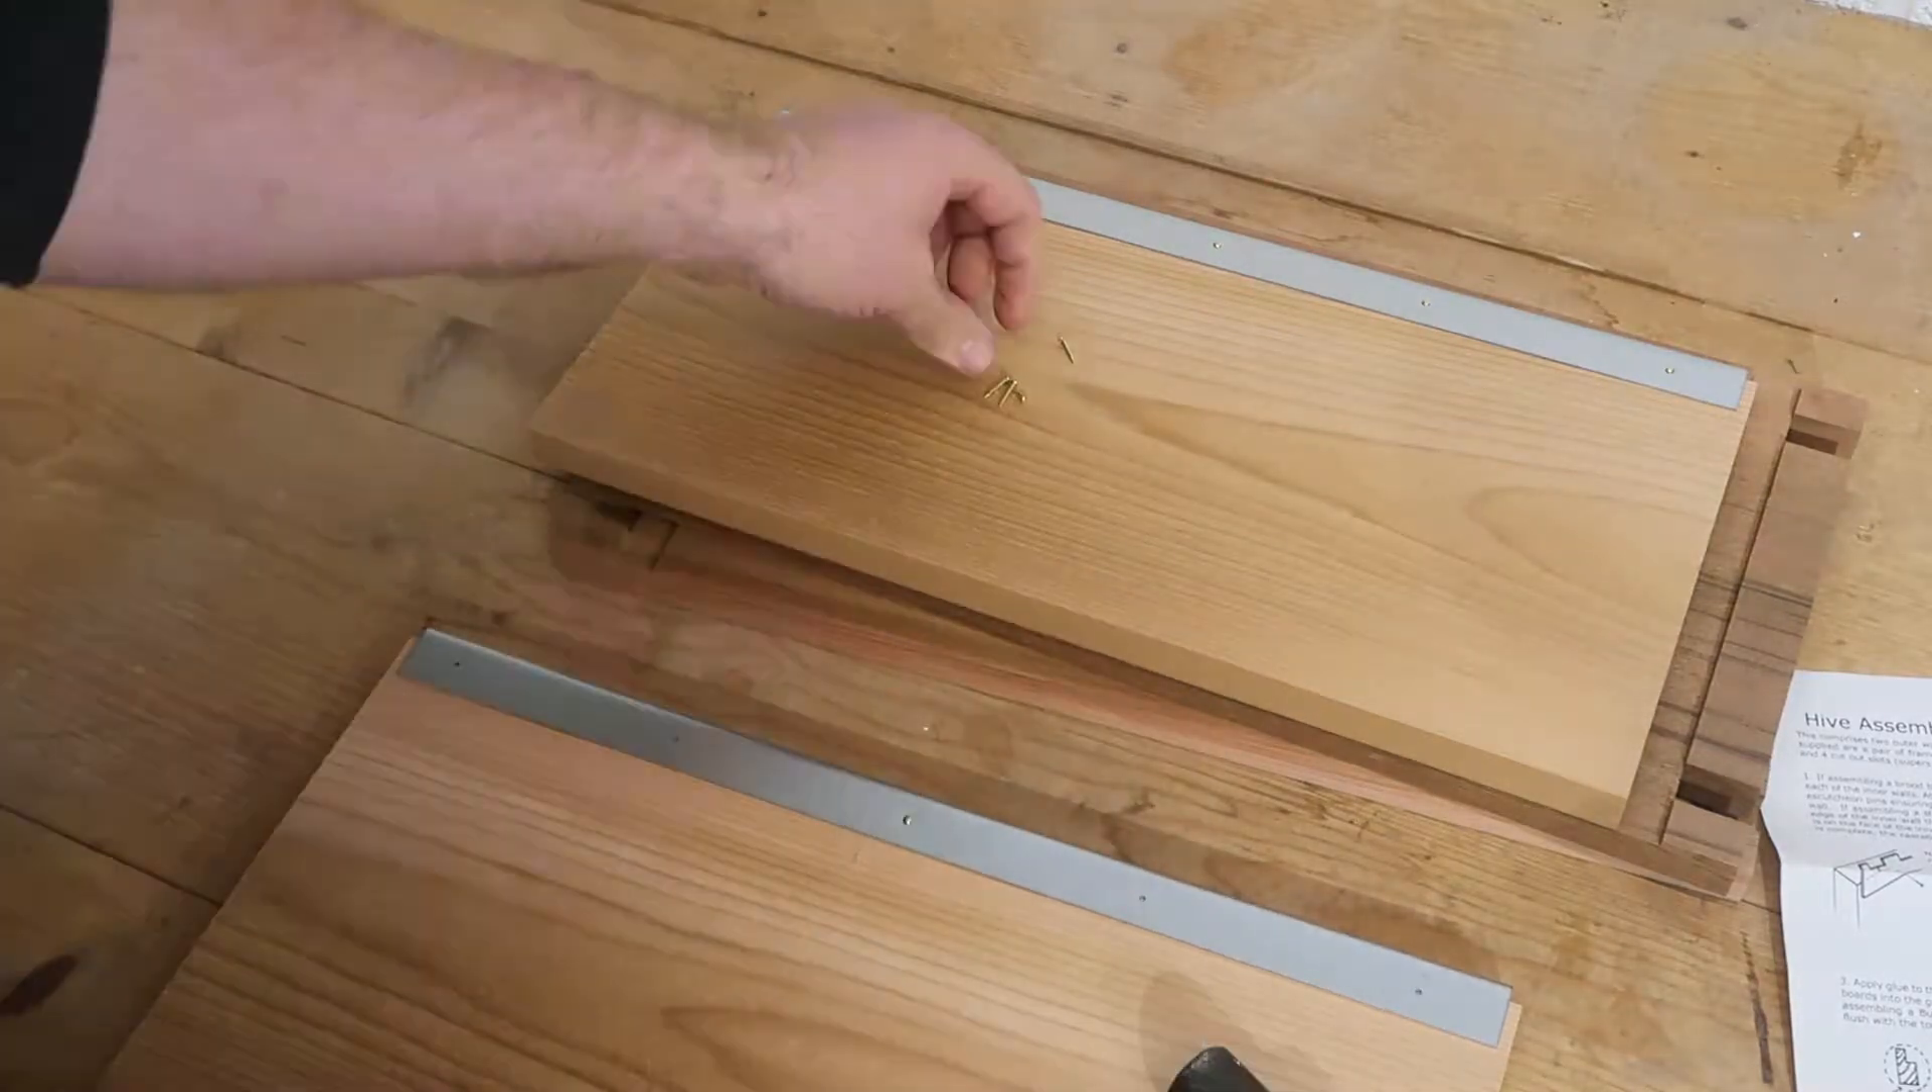So the runners that the frames sit on are connected onto the long sides.